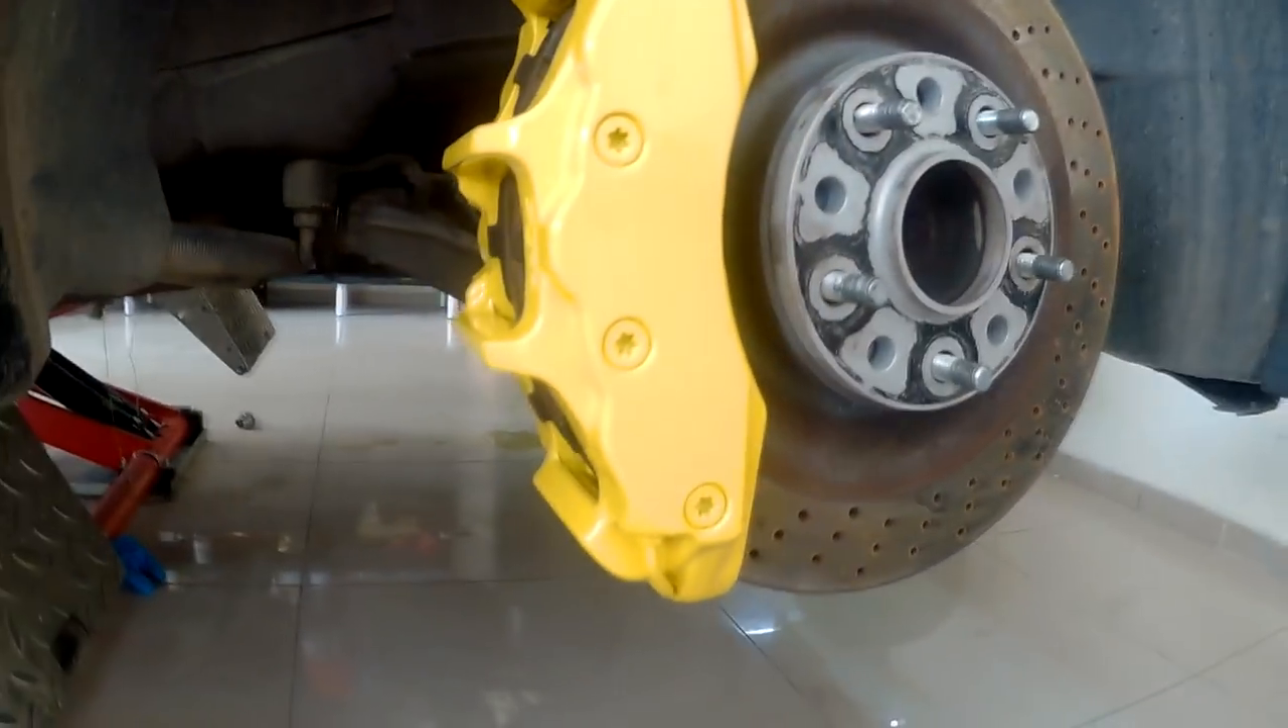Так ну по итогу суппорта поставлены на место.